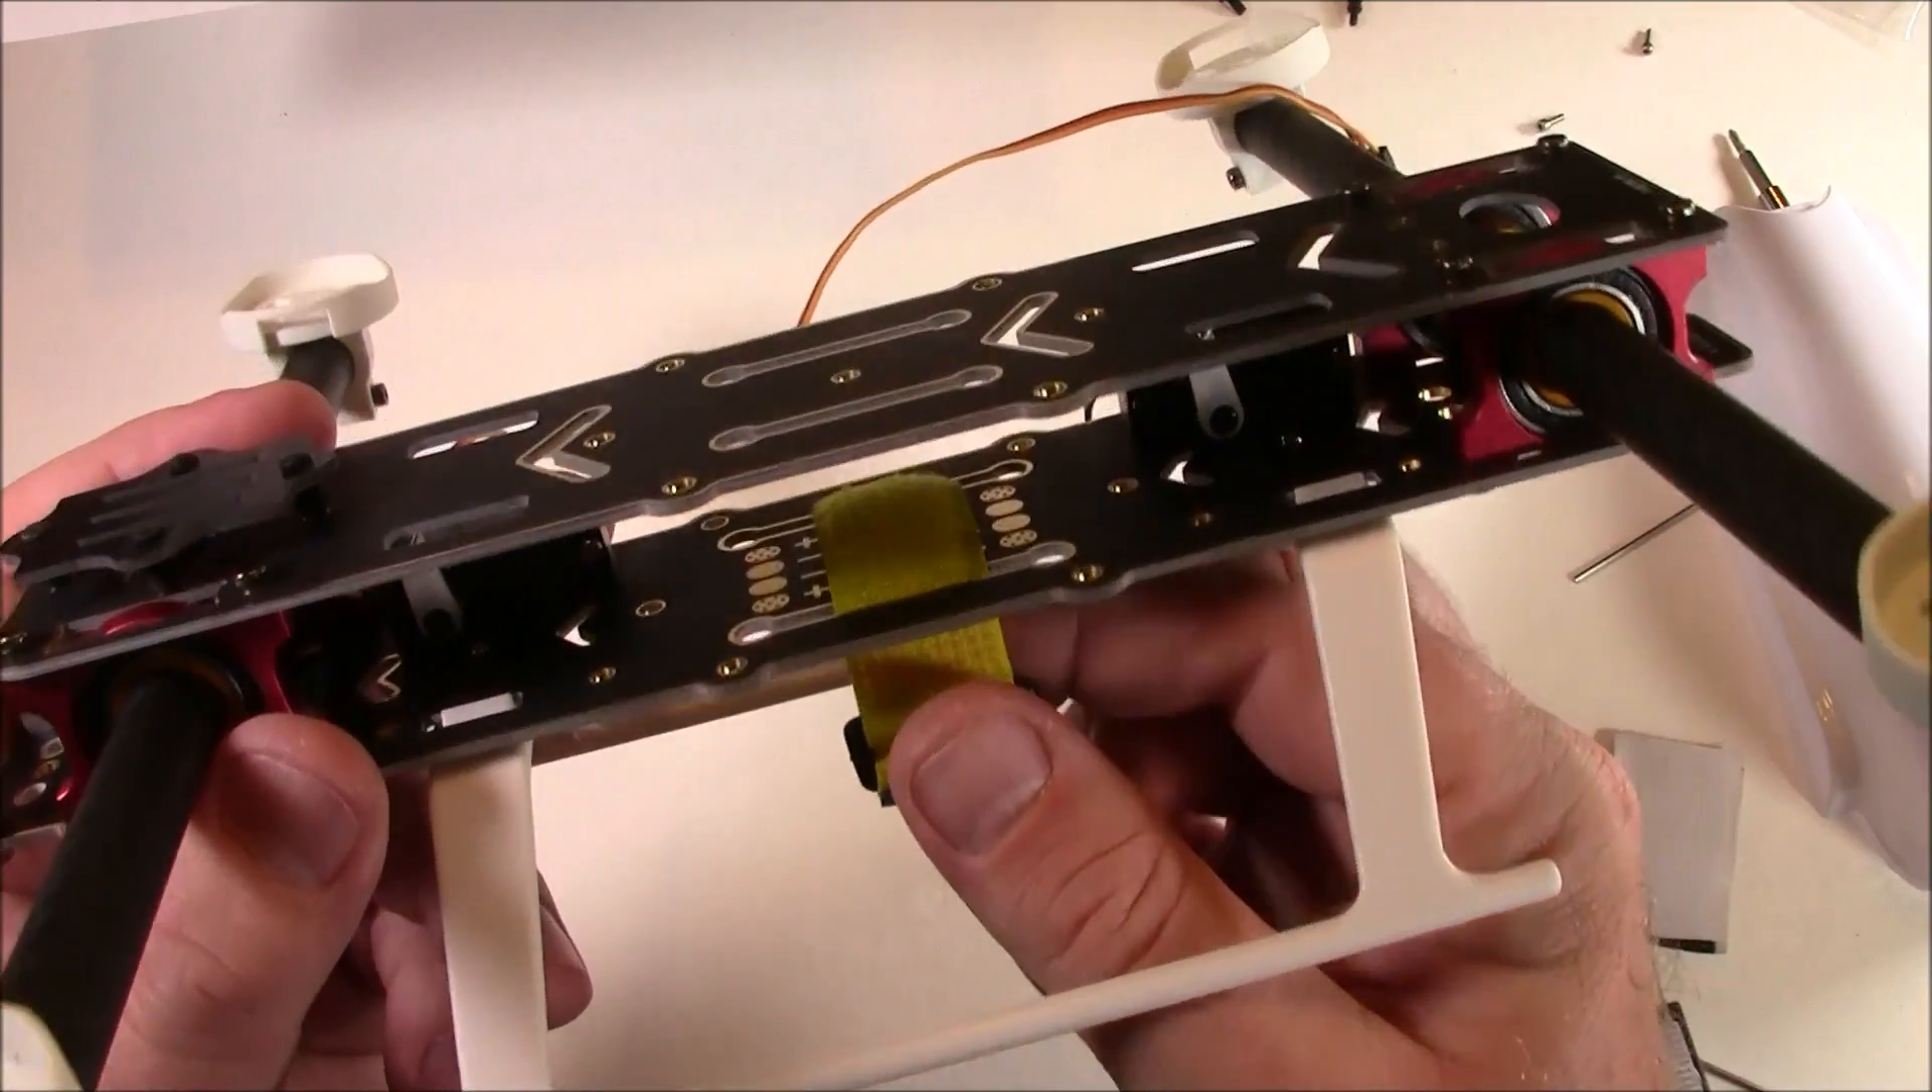So here it is with the landing gear on and the battery strap in place and the top plate on.